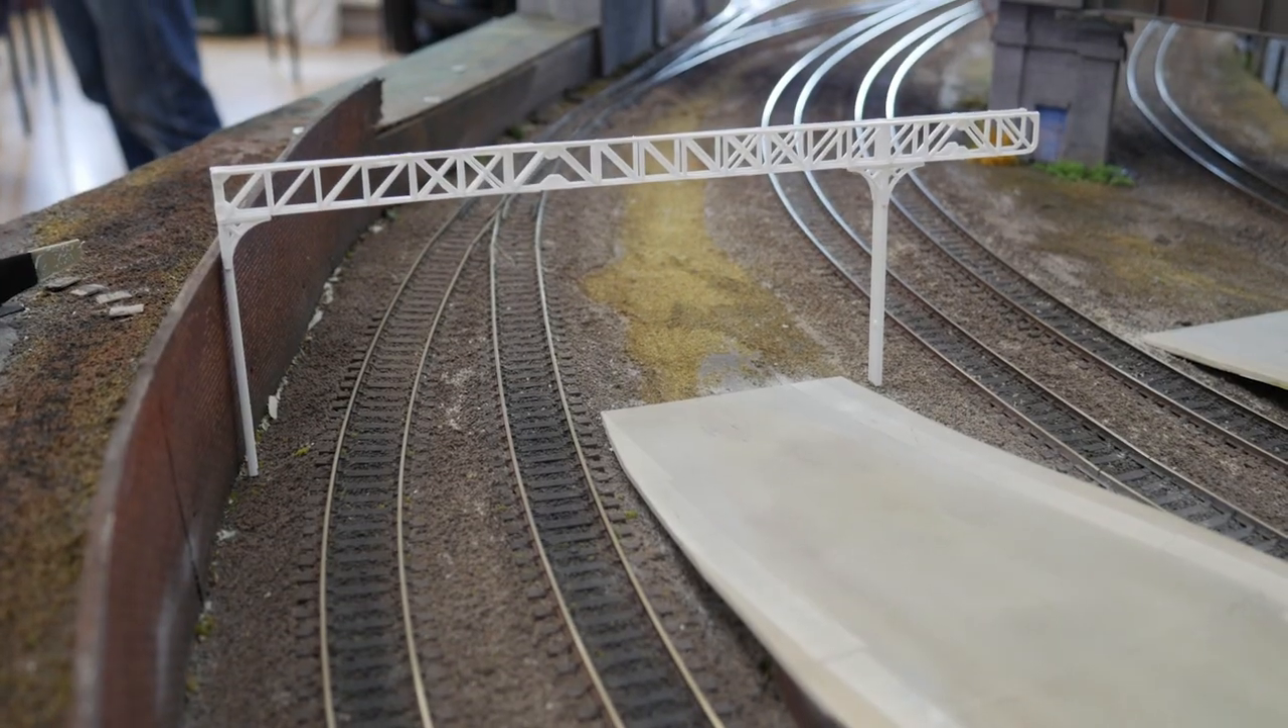You can see the gantry here loosely in place. You can see it spans those two tracks, the platform.